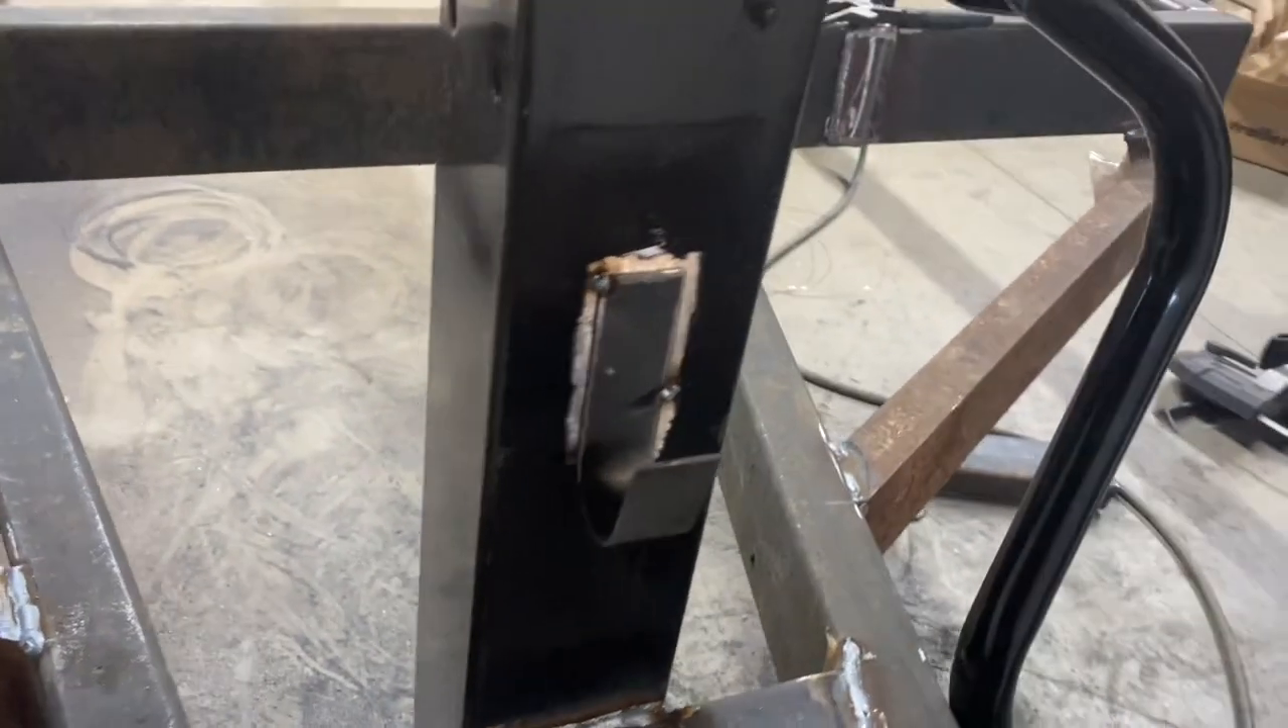Got my little hook on there. For my crank handle.